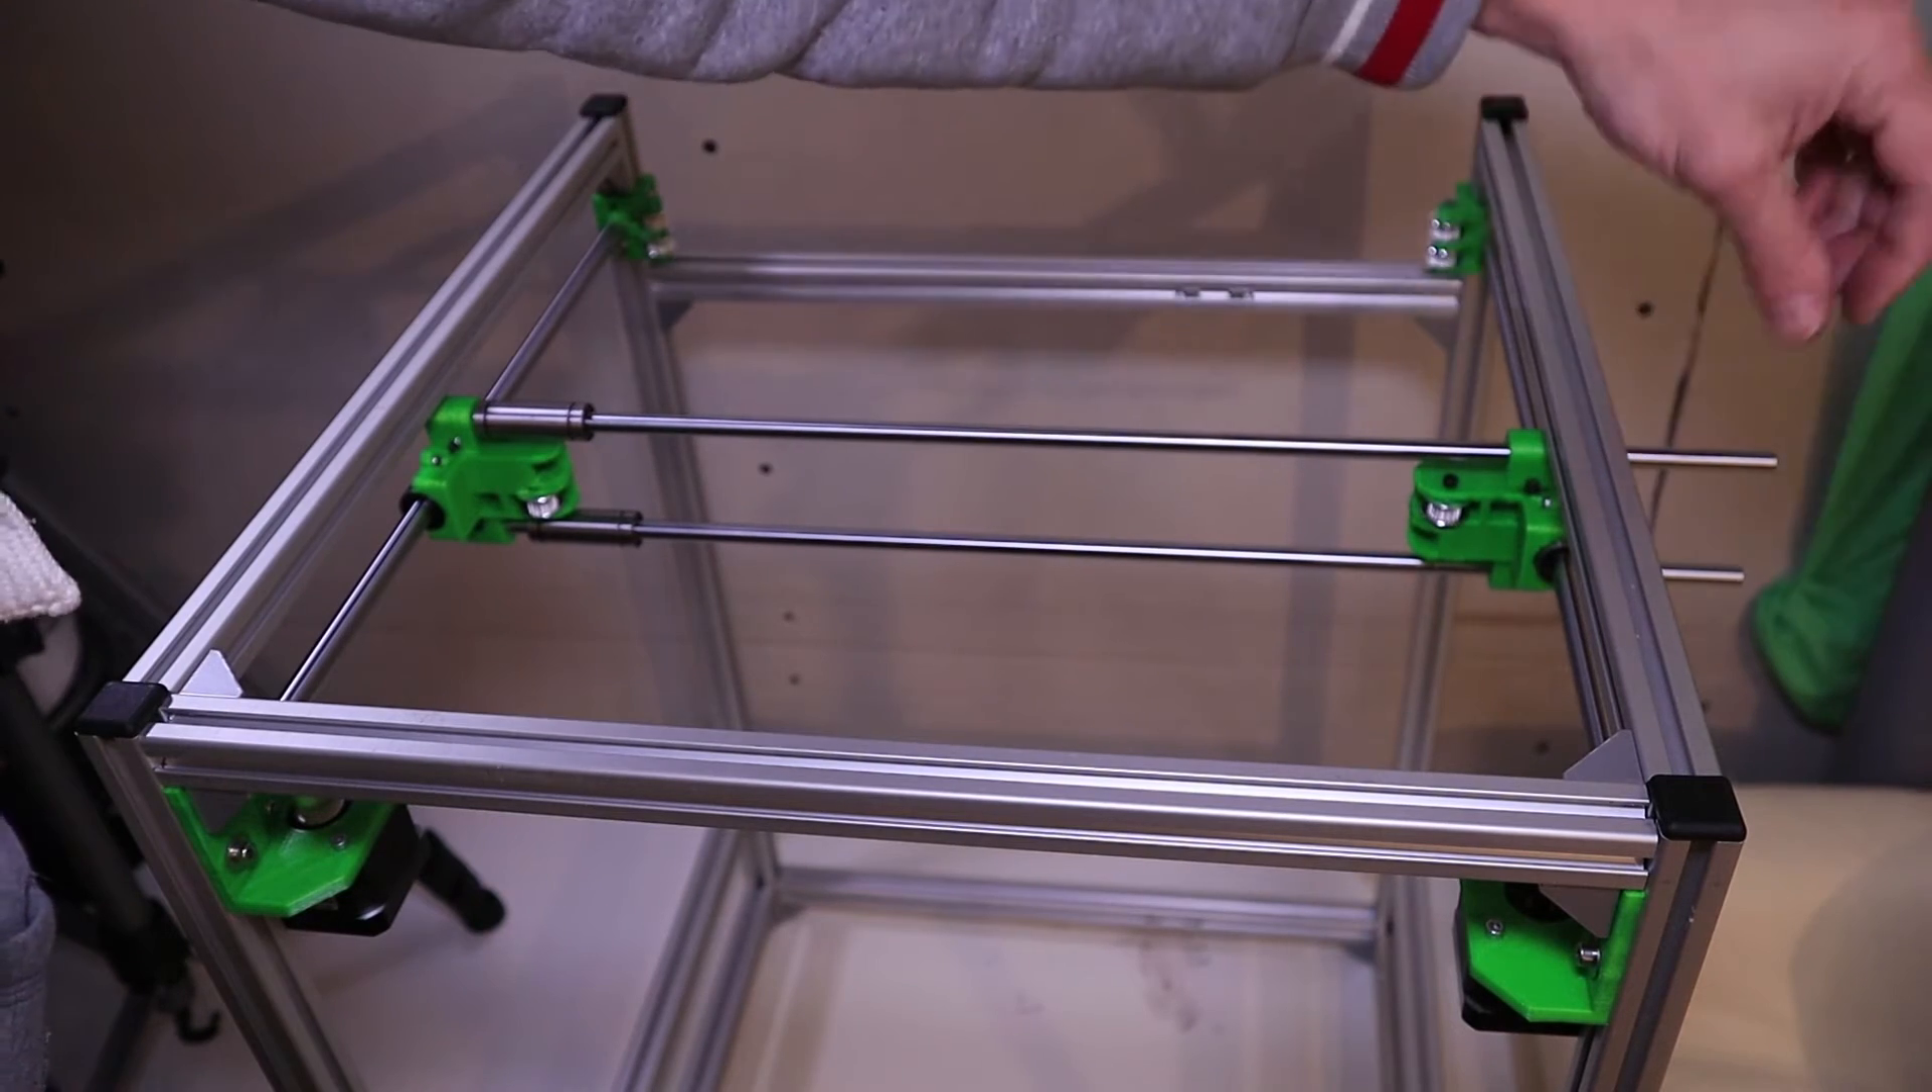Notice that my rods are too long now.